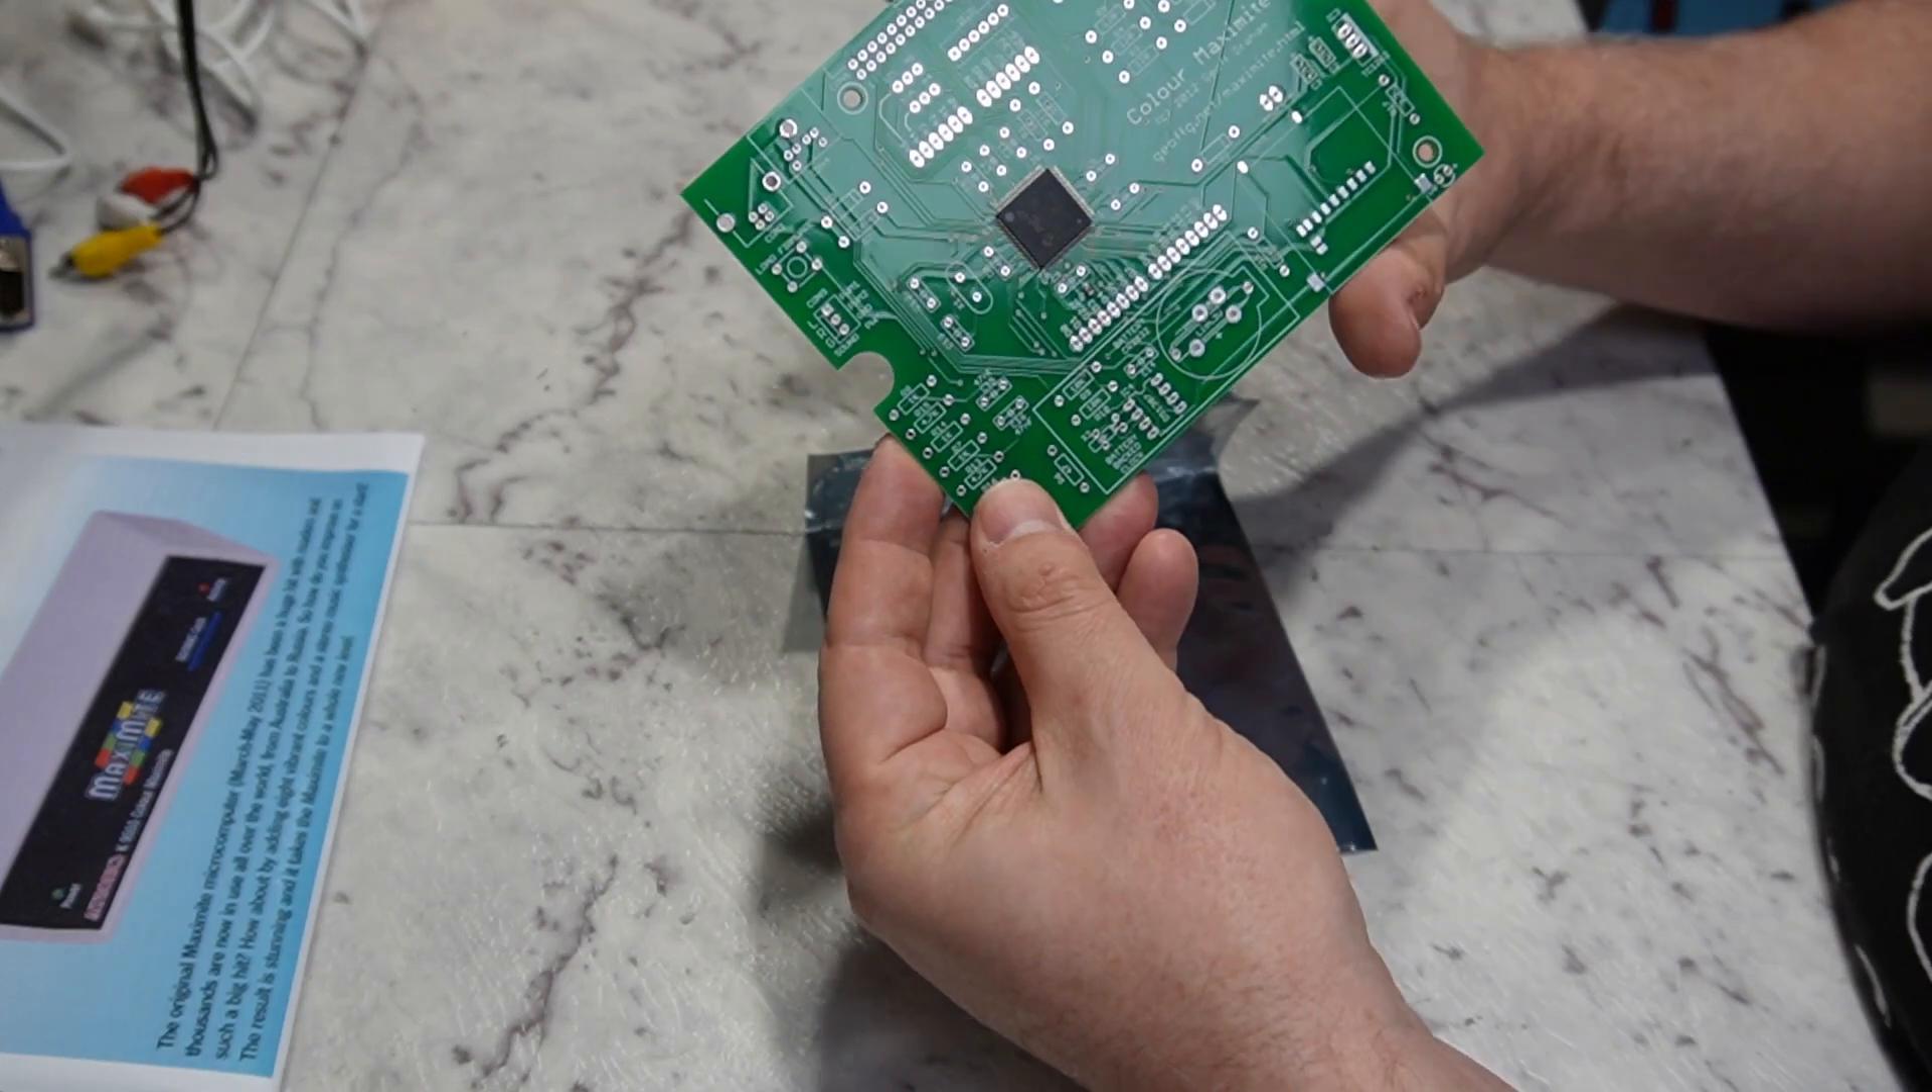So there's the circuit board and we have a PIC32 microprocessor, microcontroller already soldered to the board.